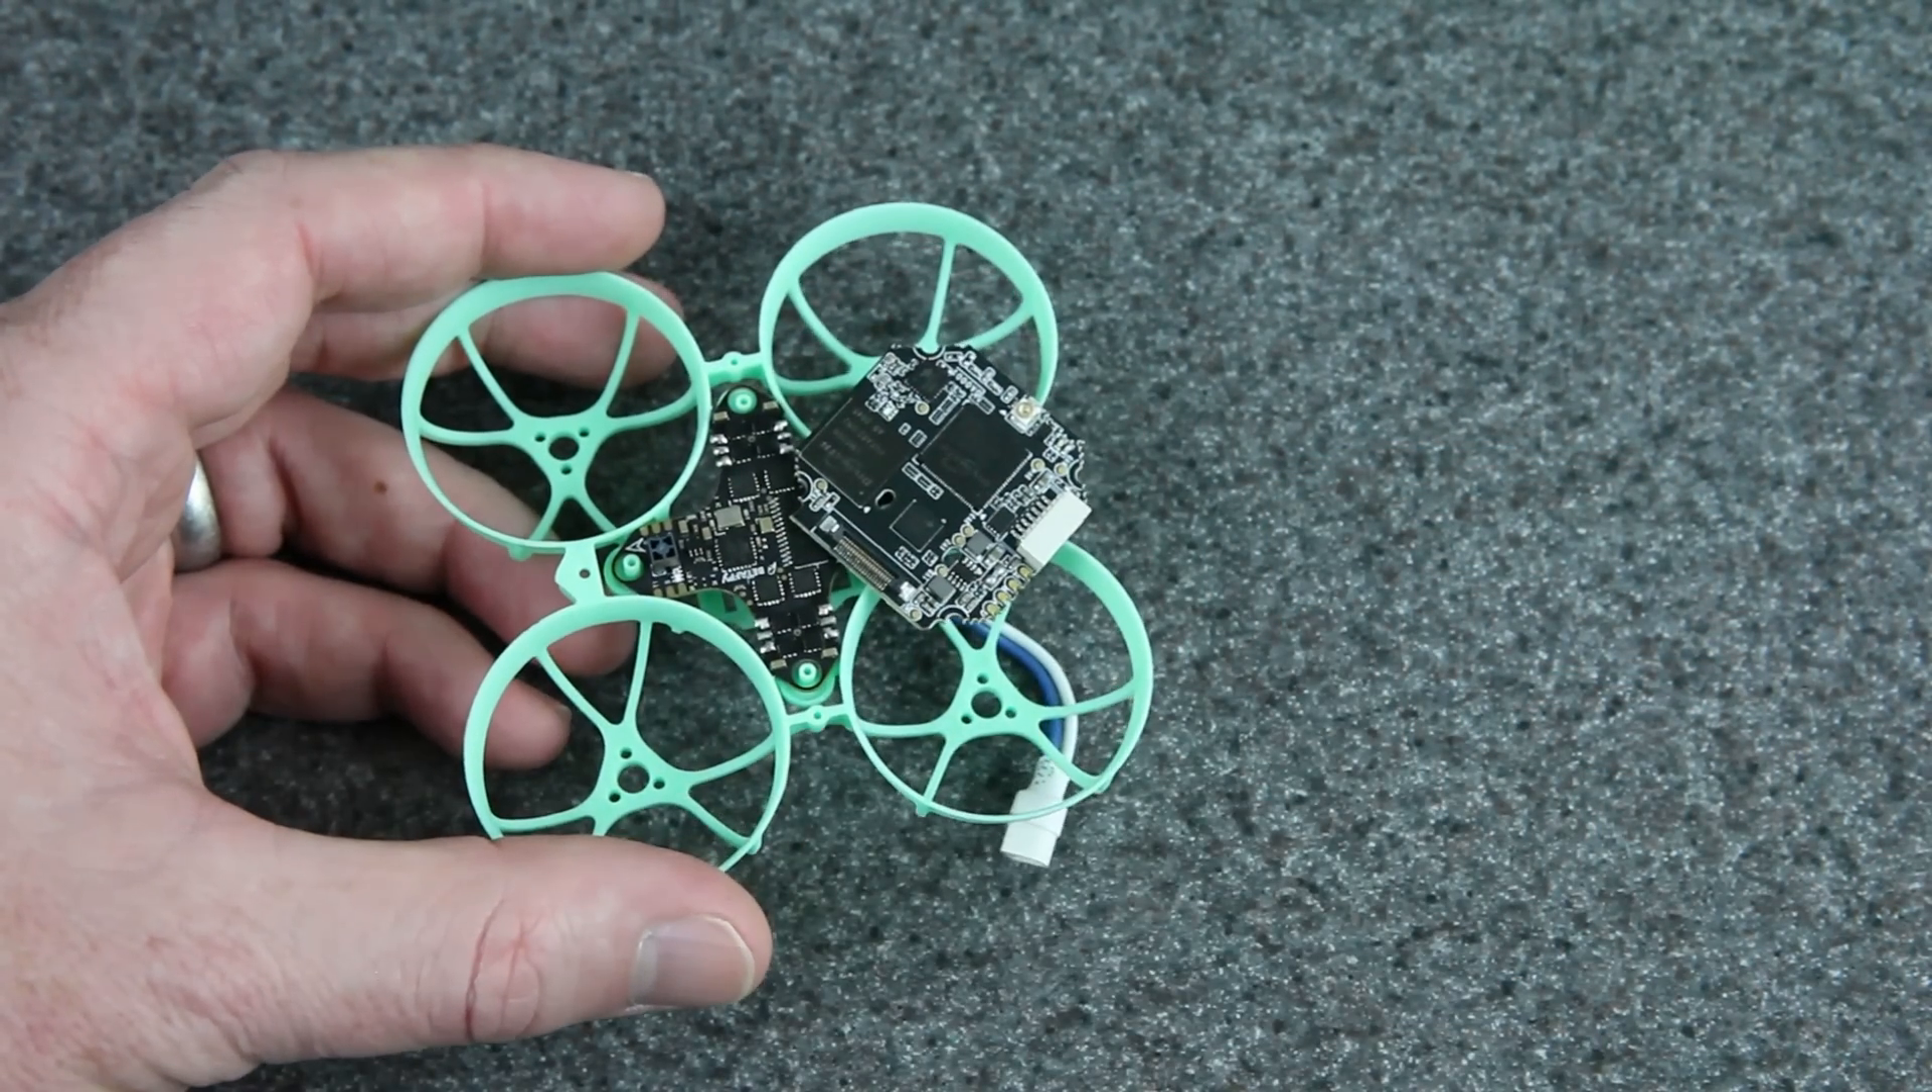I could put the flight controller in there, put some spacers, put this right on top. Unfortunately, you can see it's going to overhang the ducts a little bit.